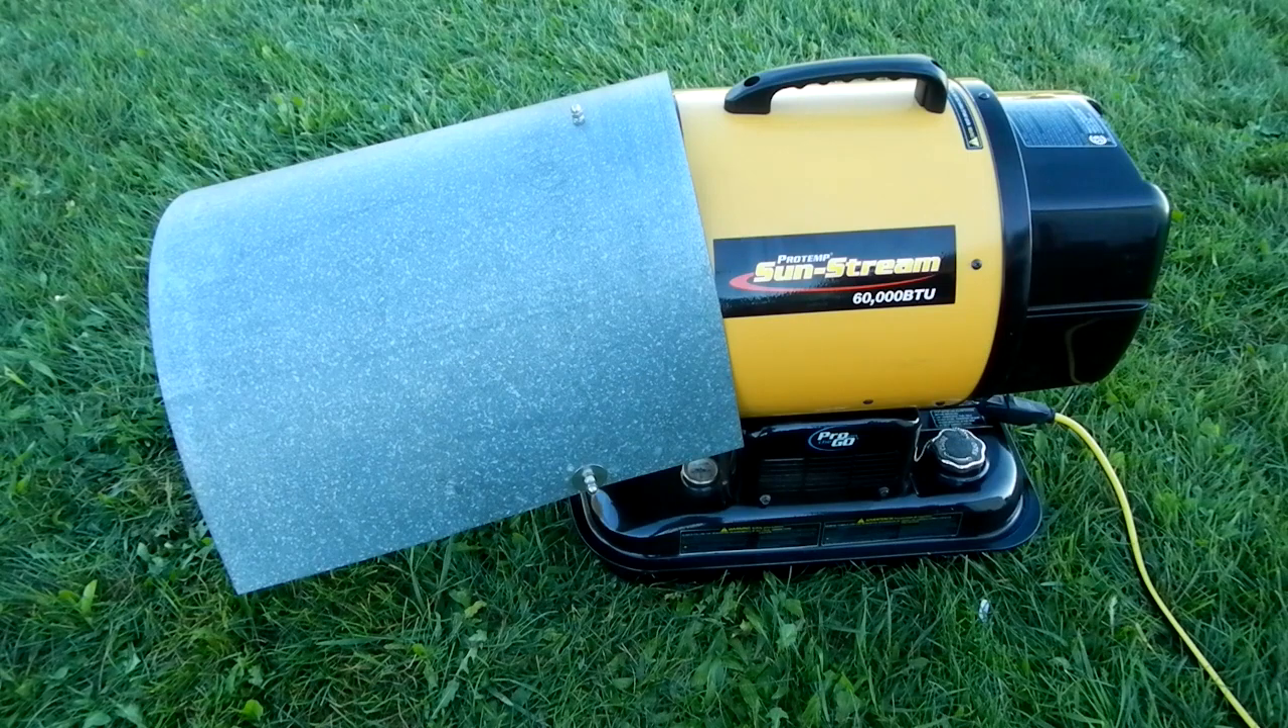So this is what the shield looks like attached.